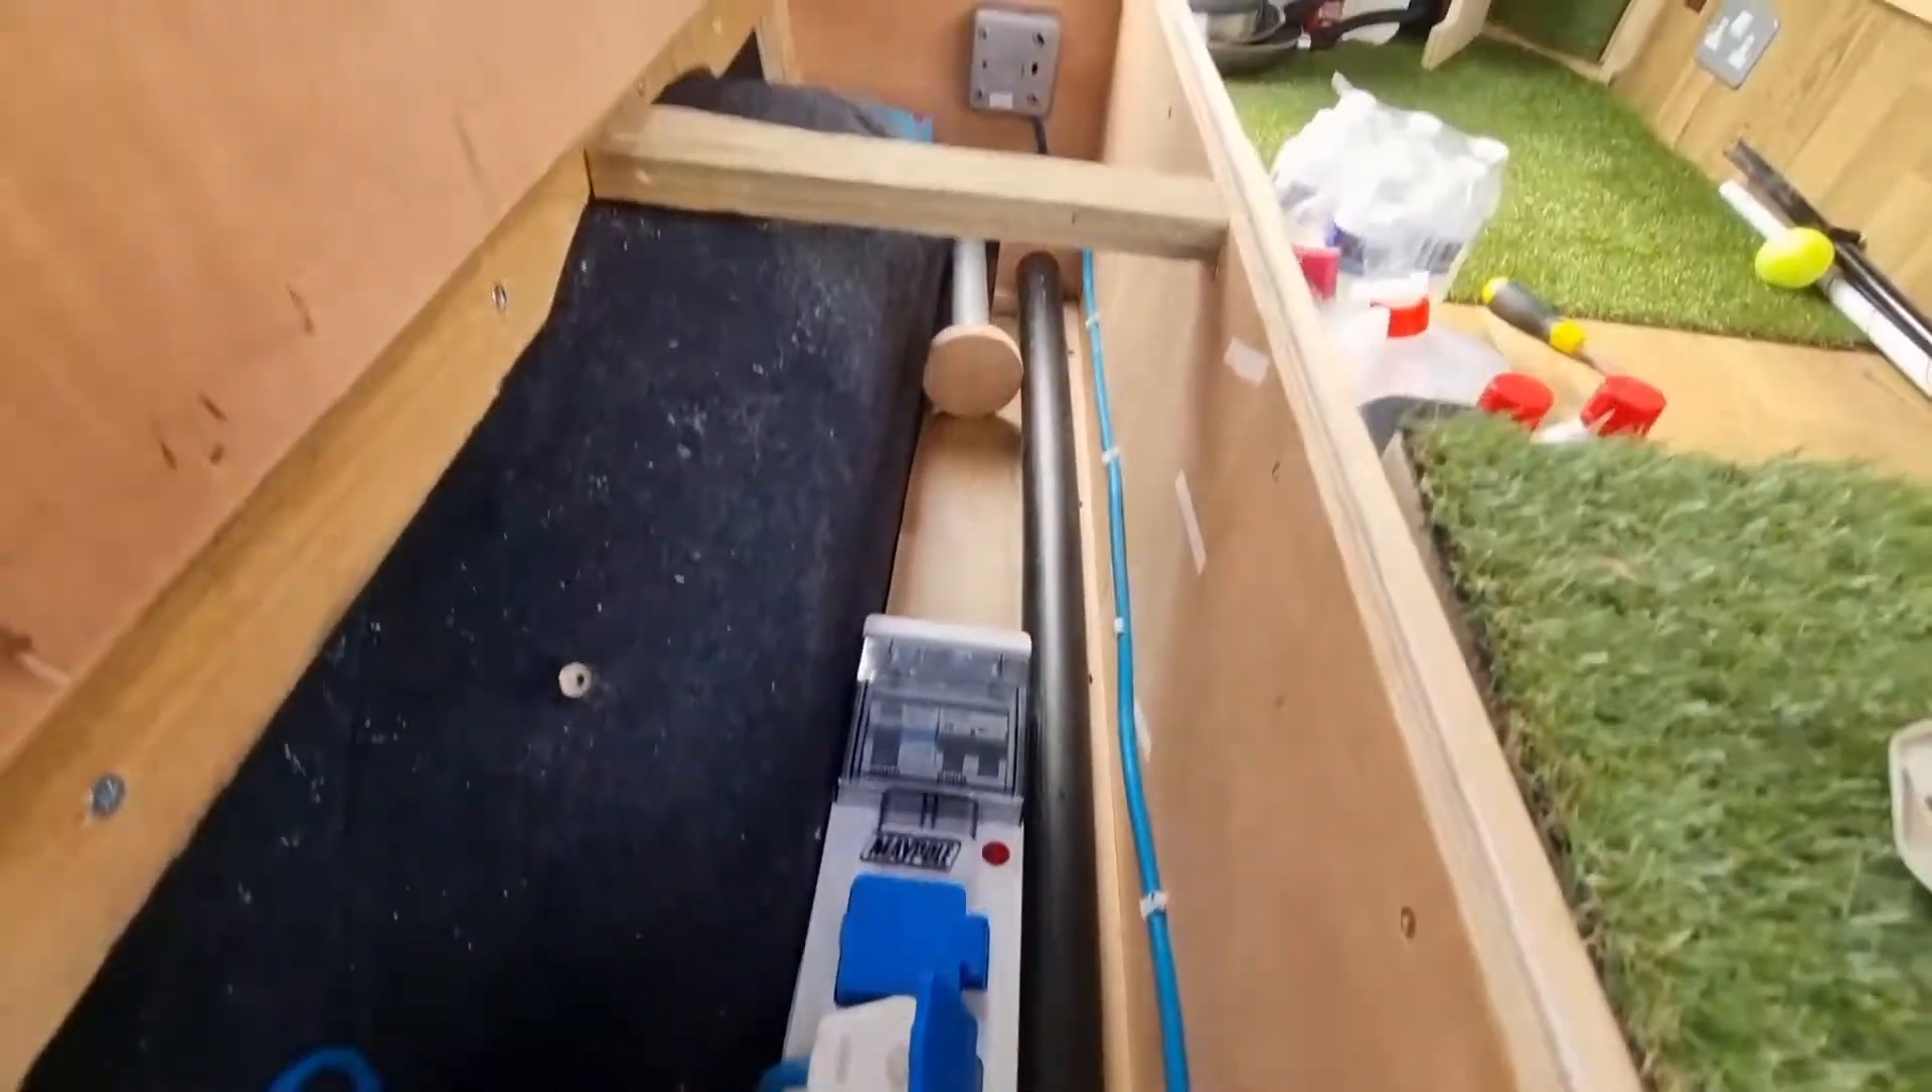The cables are clipped out of the way.